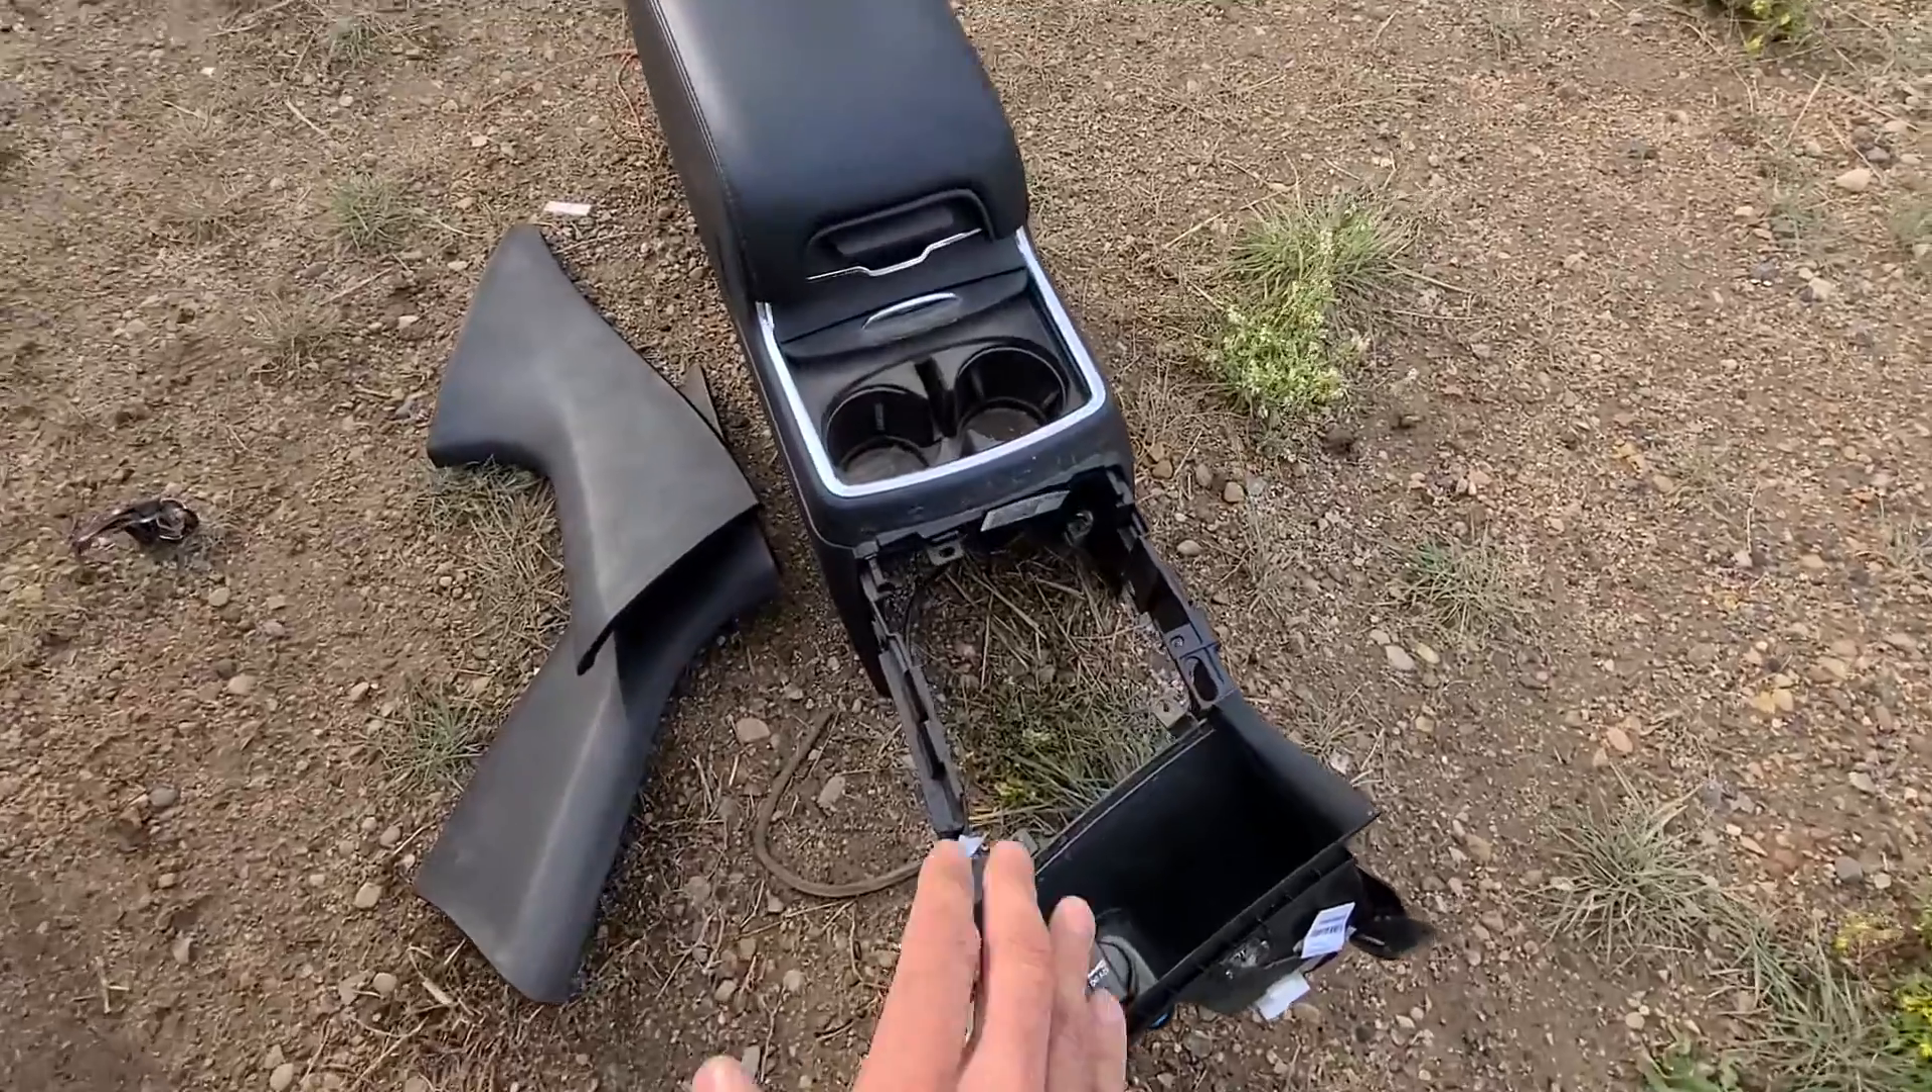So yes this video should apply to Dodge Chargers the seventh generation made from 2011 all the way up to 2019. Now this console I have all the parts pretty much except for the shifter cover which goes right here.